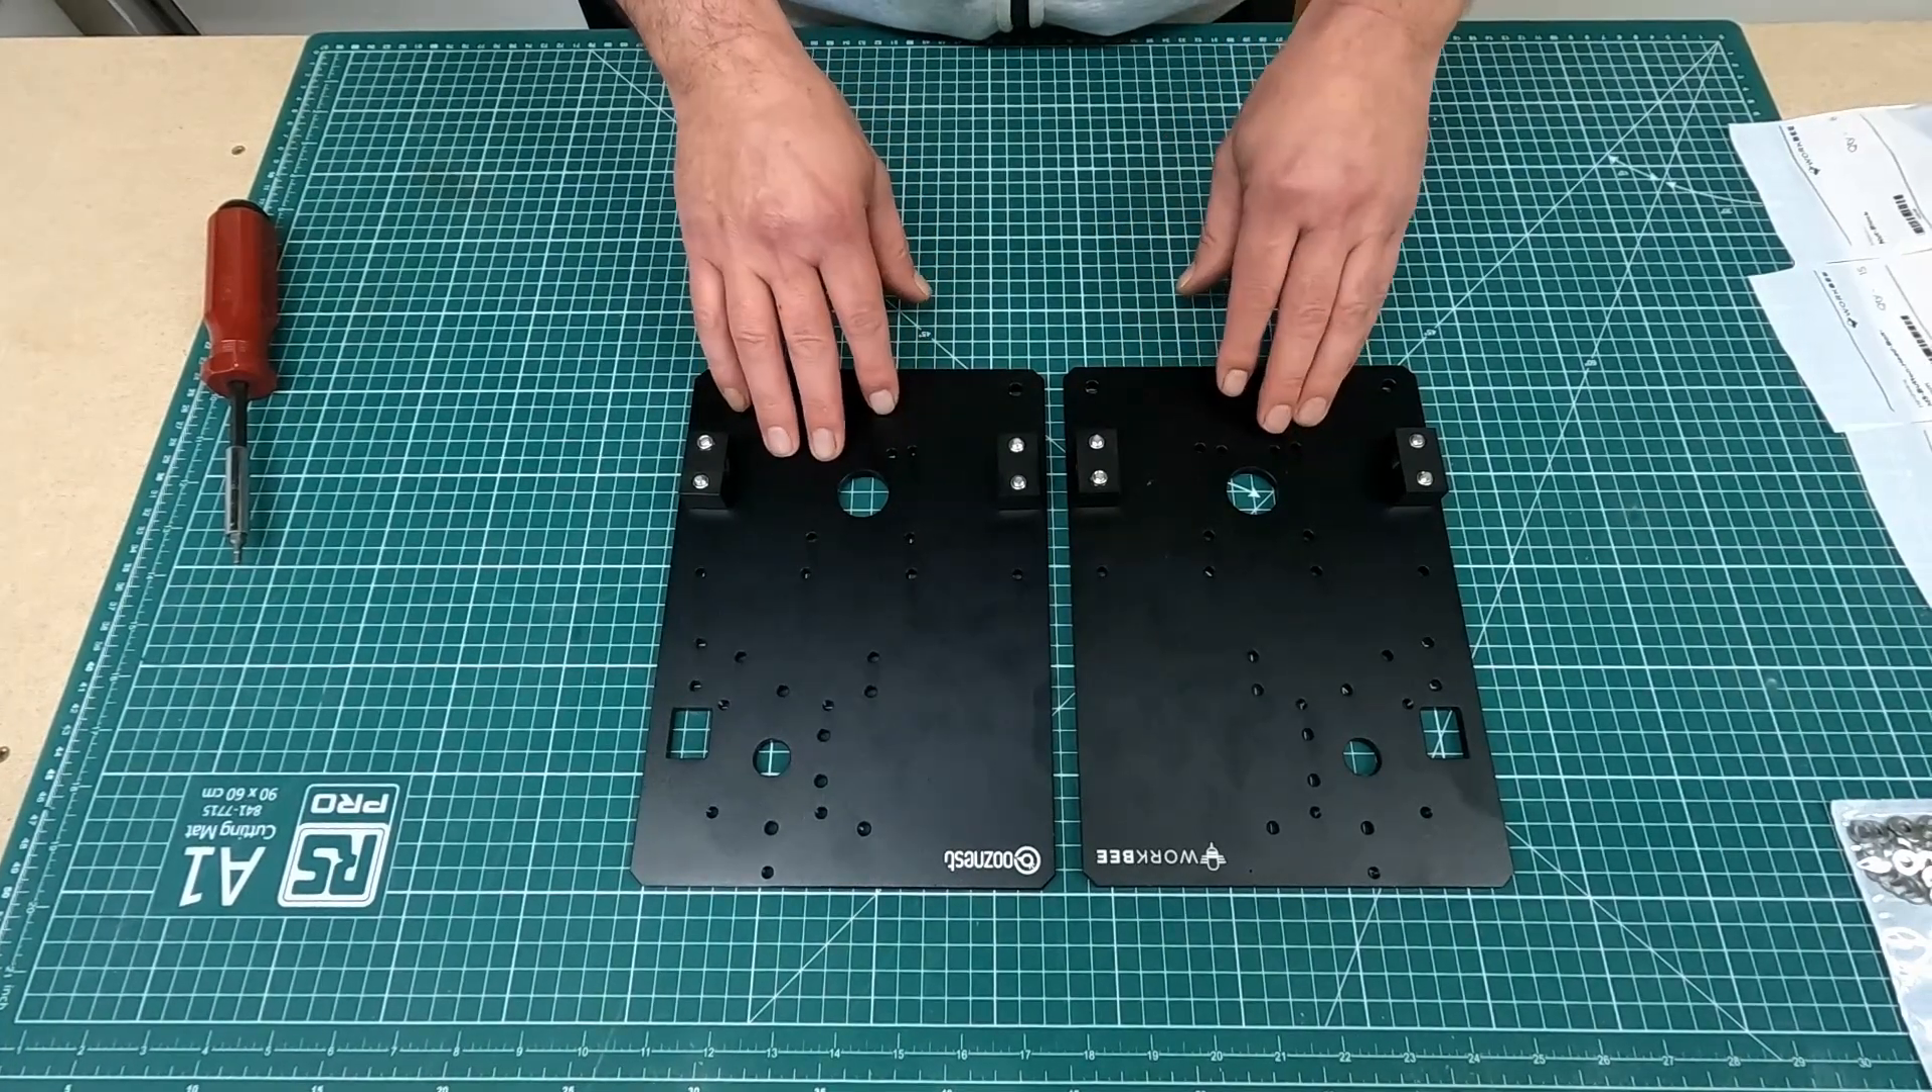So now that's the nut blocks in place on both outer Y plates.